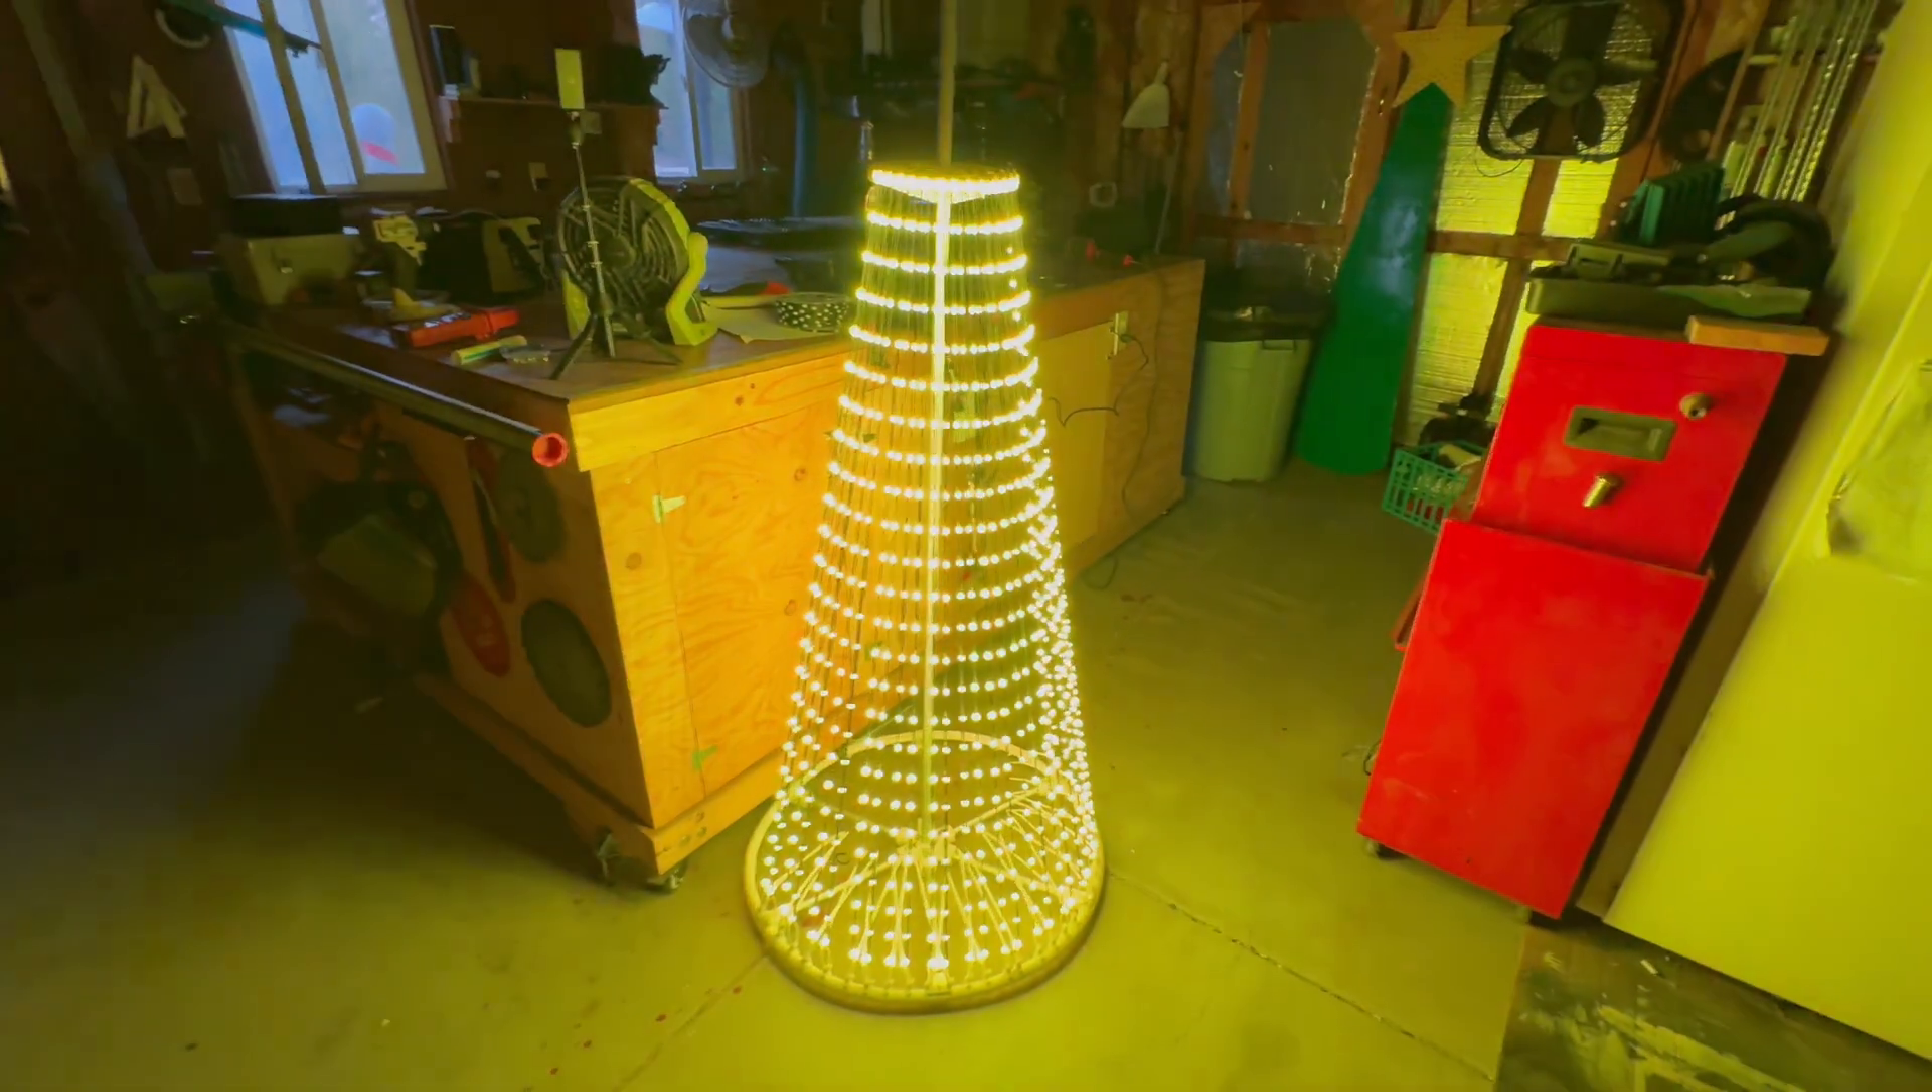I have all the strings of the mini tree wired up.